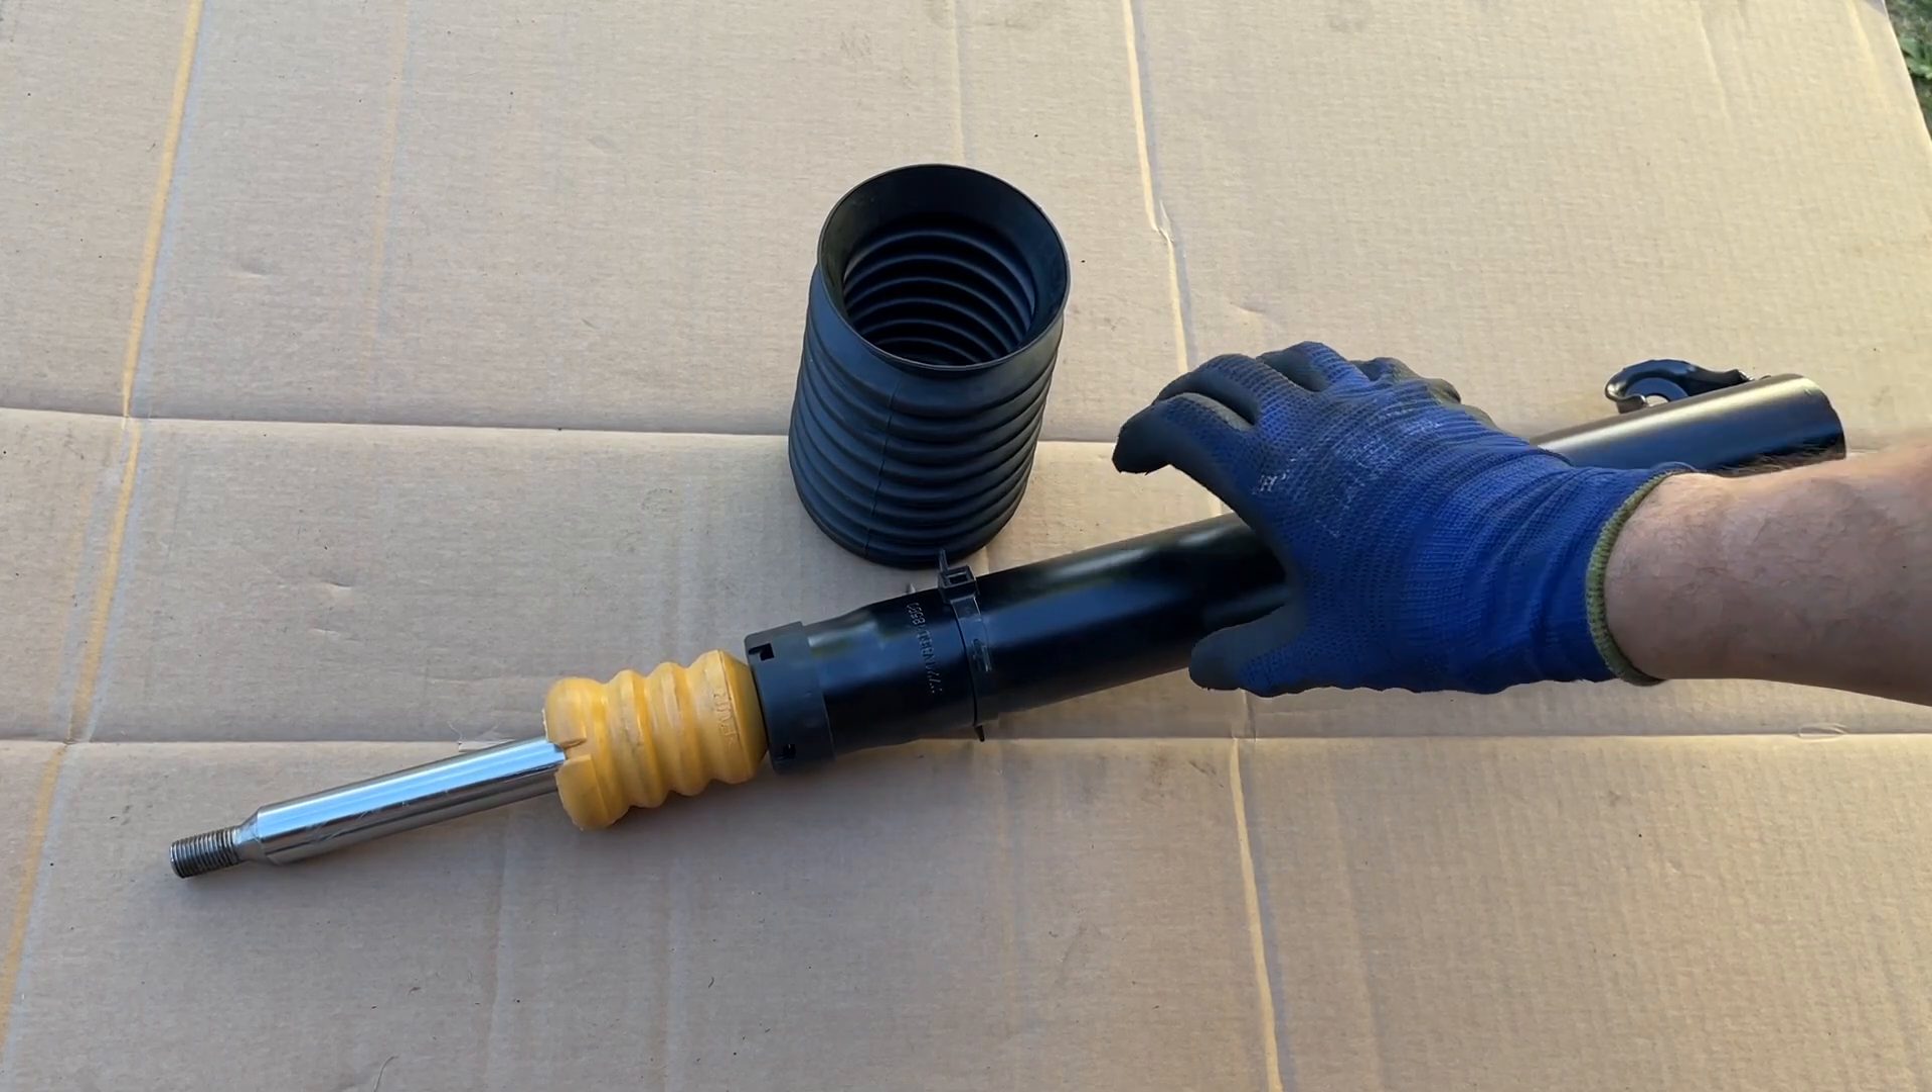Als Vorbereitung habe ich den Anschlagspuffer montiert.